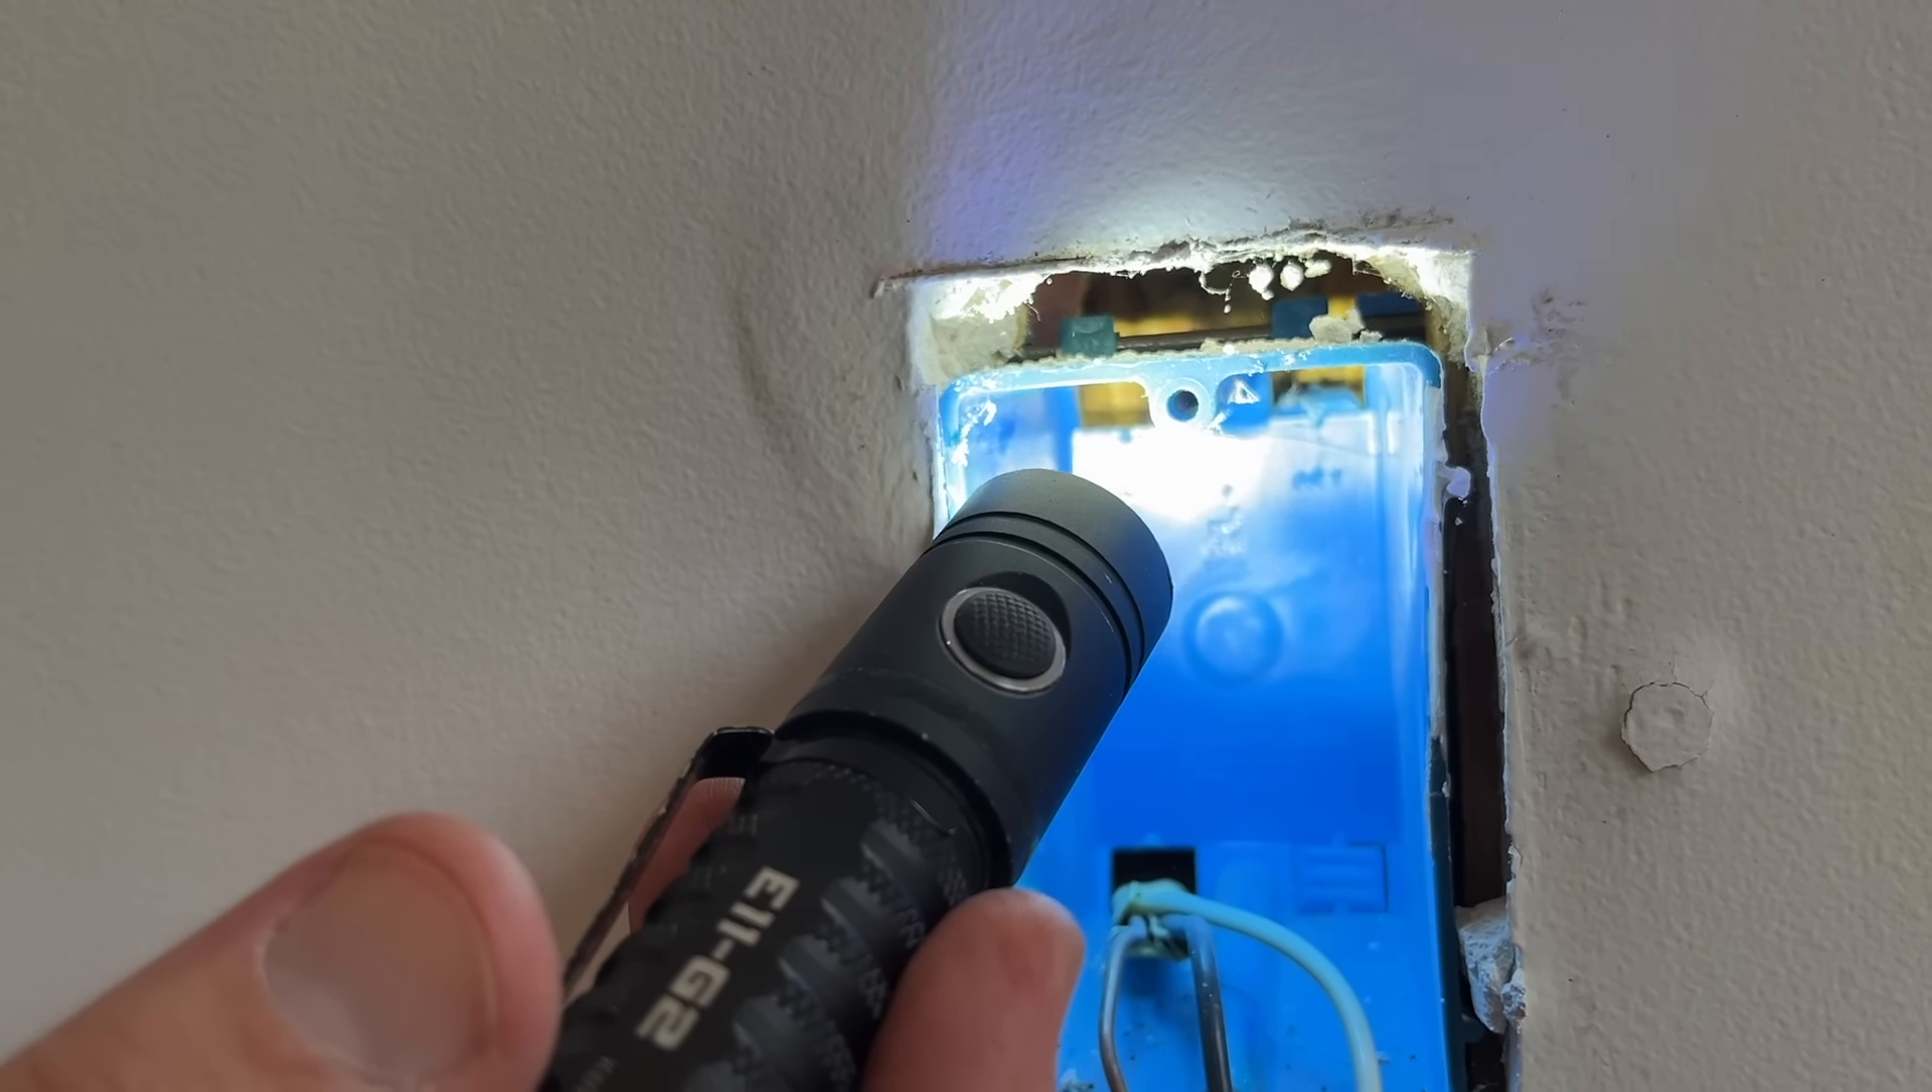Now, there's a sizable gap around the box where they cut the drywall pretty far back at first installation, and Chris uses that gap to shine his light into the wall cavity above the box.